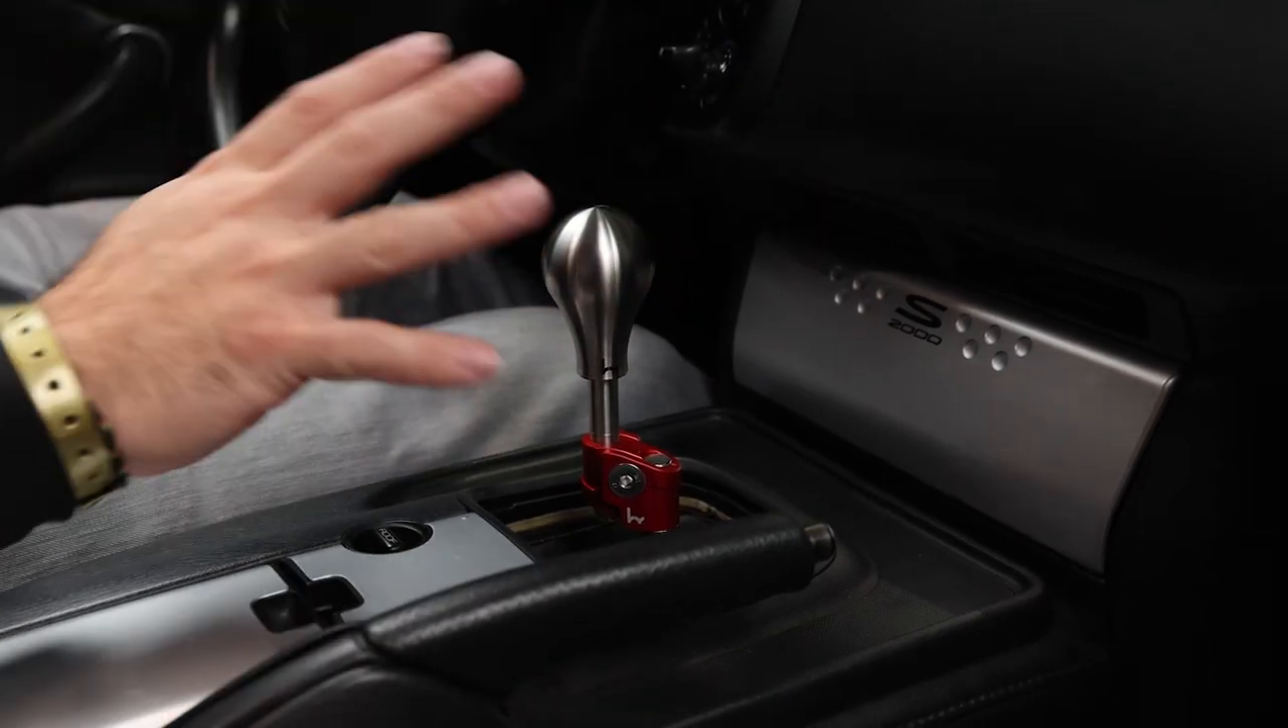This shifter is completely installed. It does have our stainless steel Maxim S2000 shift knob.